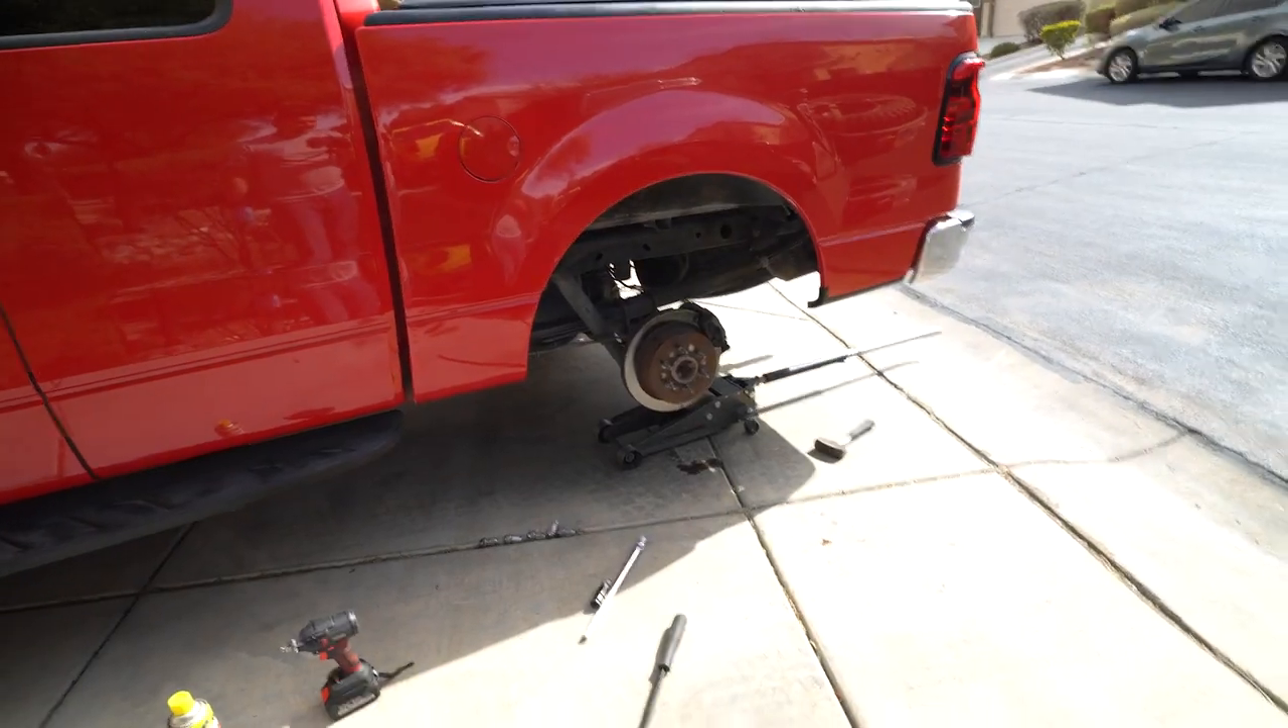Okay so I finally got that wheel off.